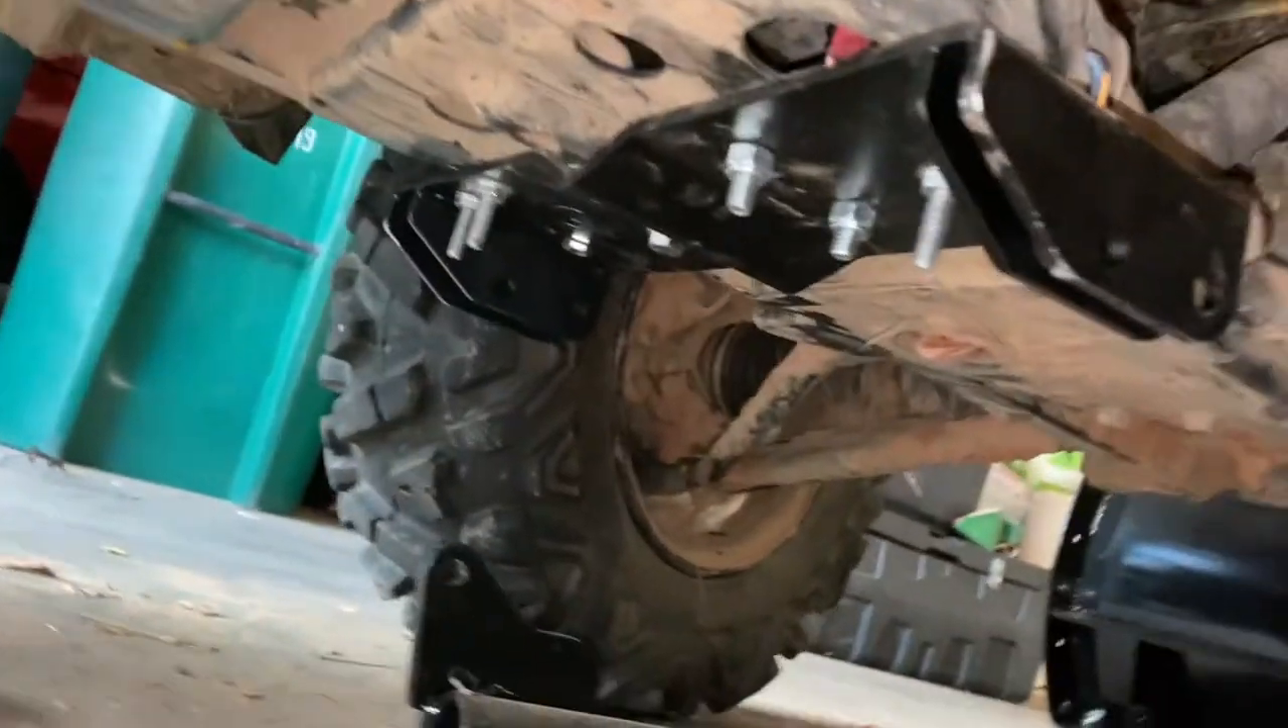Right the plate is fully attached.